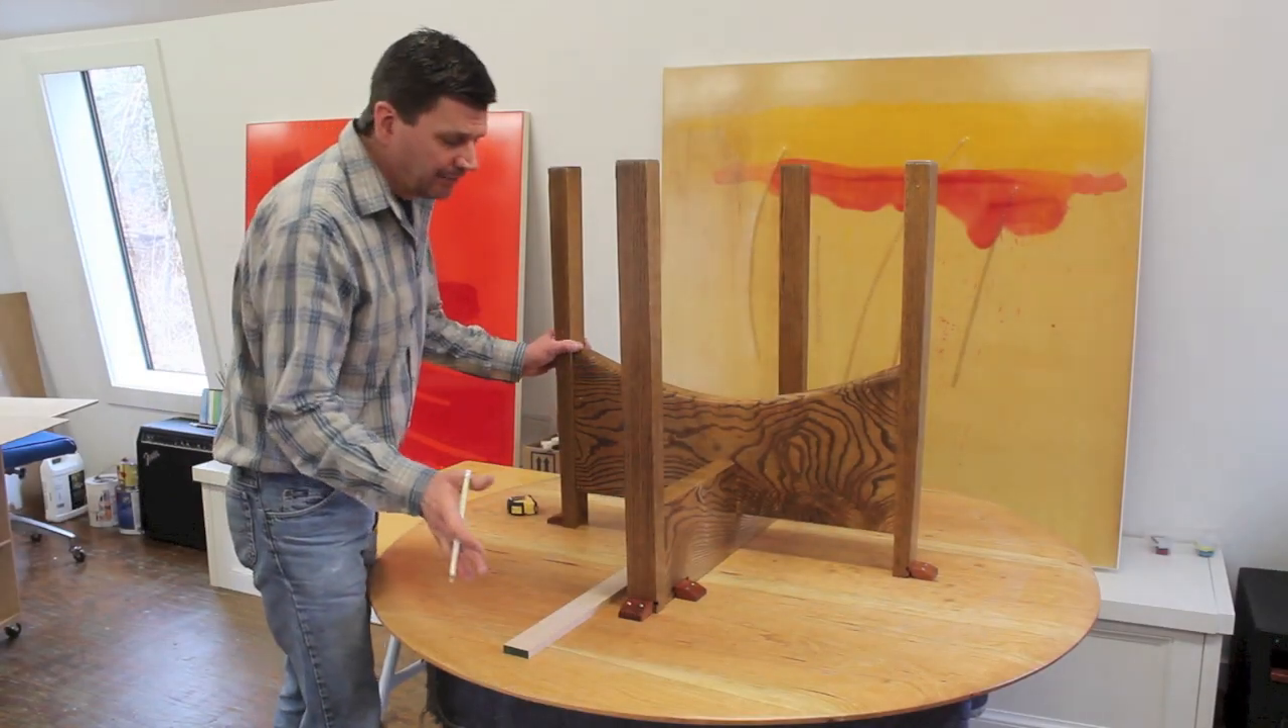I've got the base on the table top.